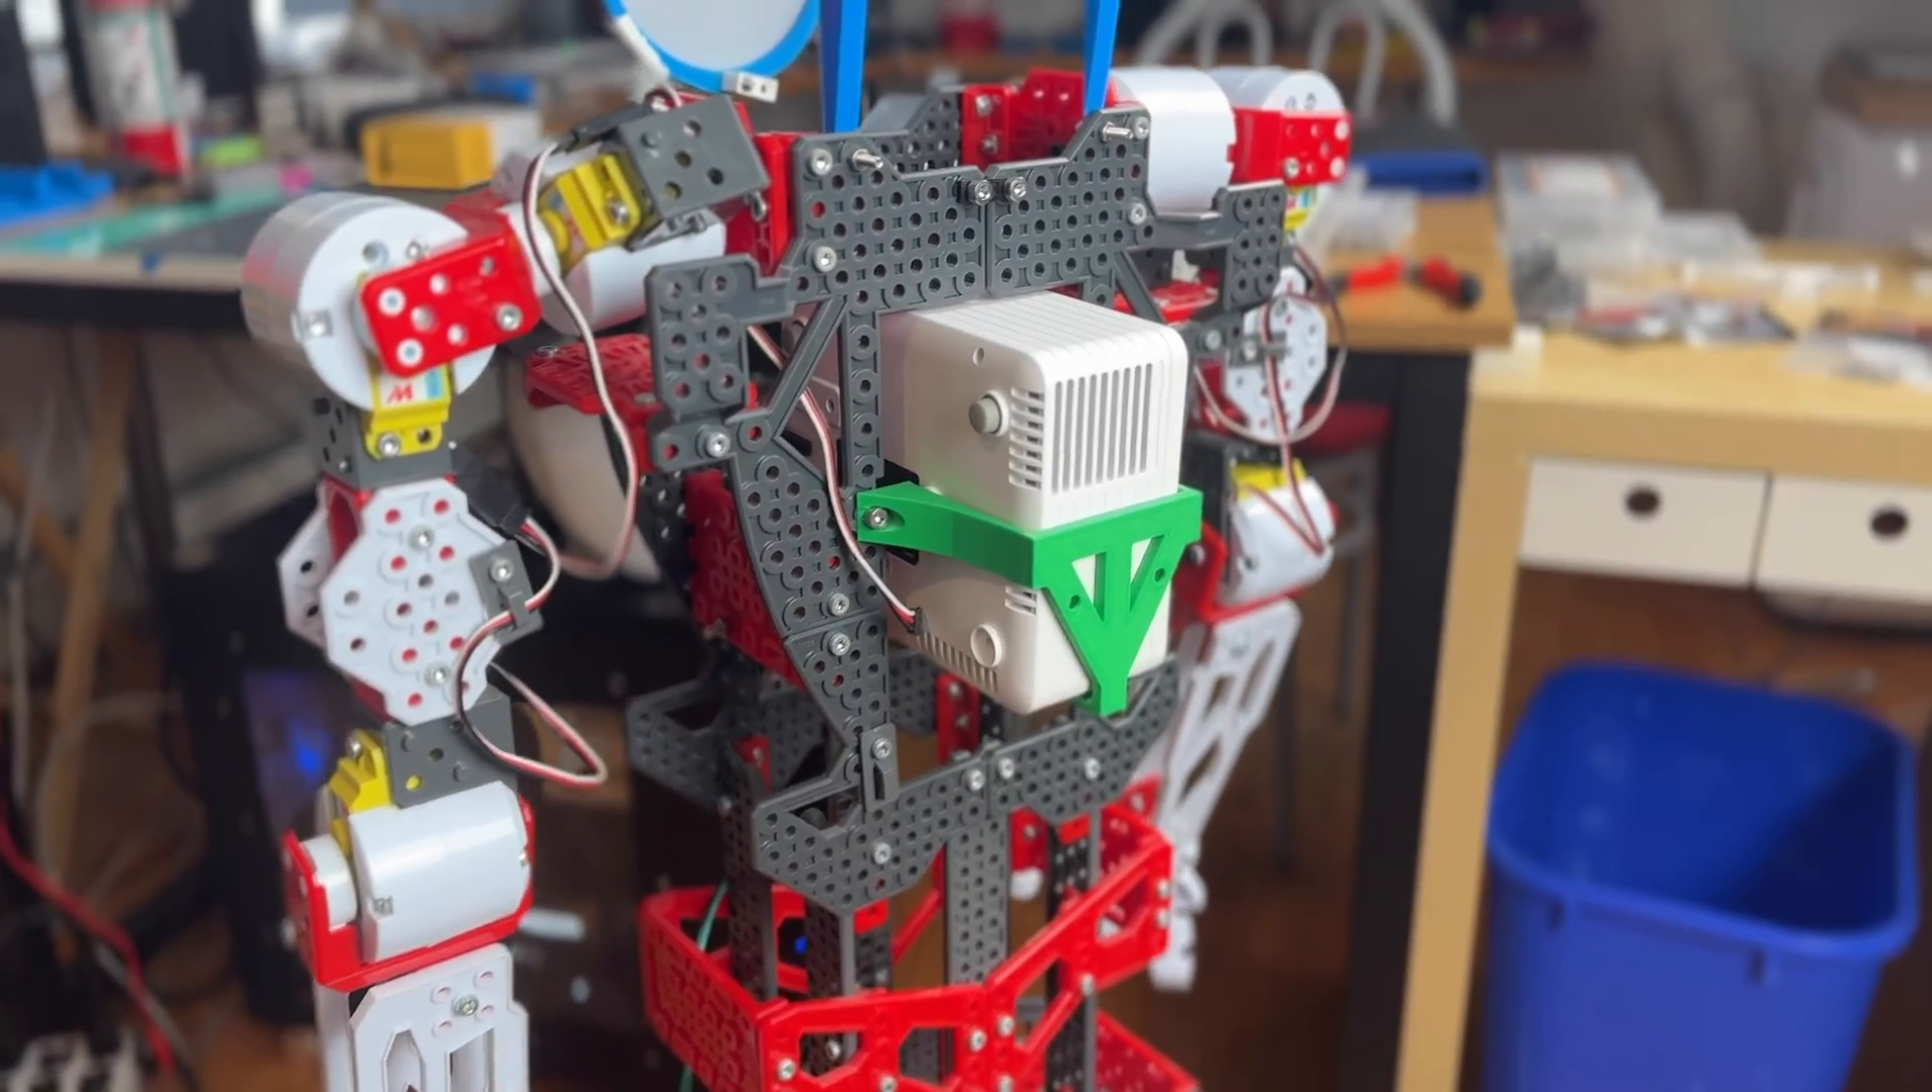So I've got the projector mounted in a way that I'm satisfied with.